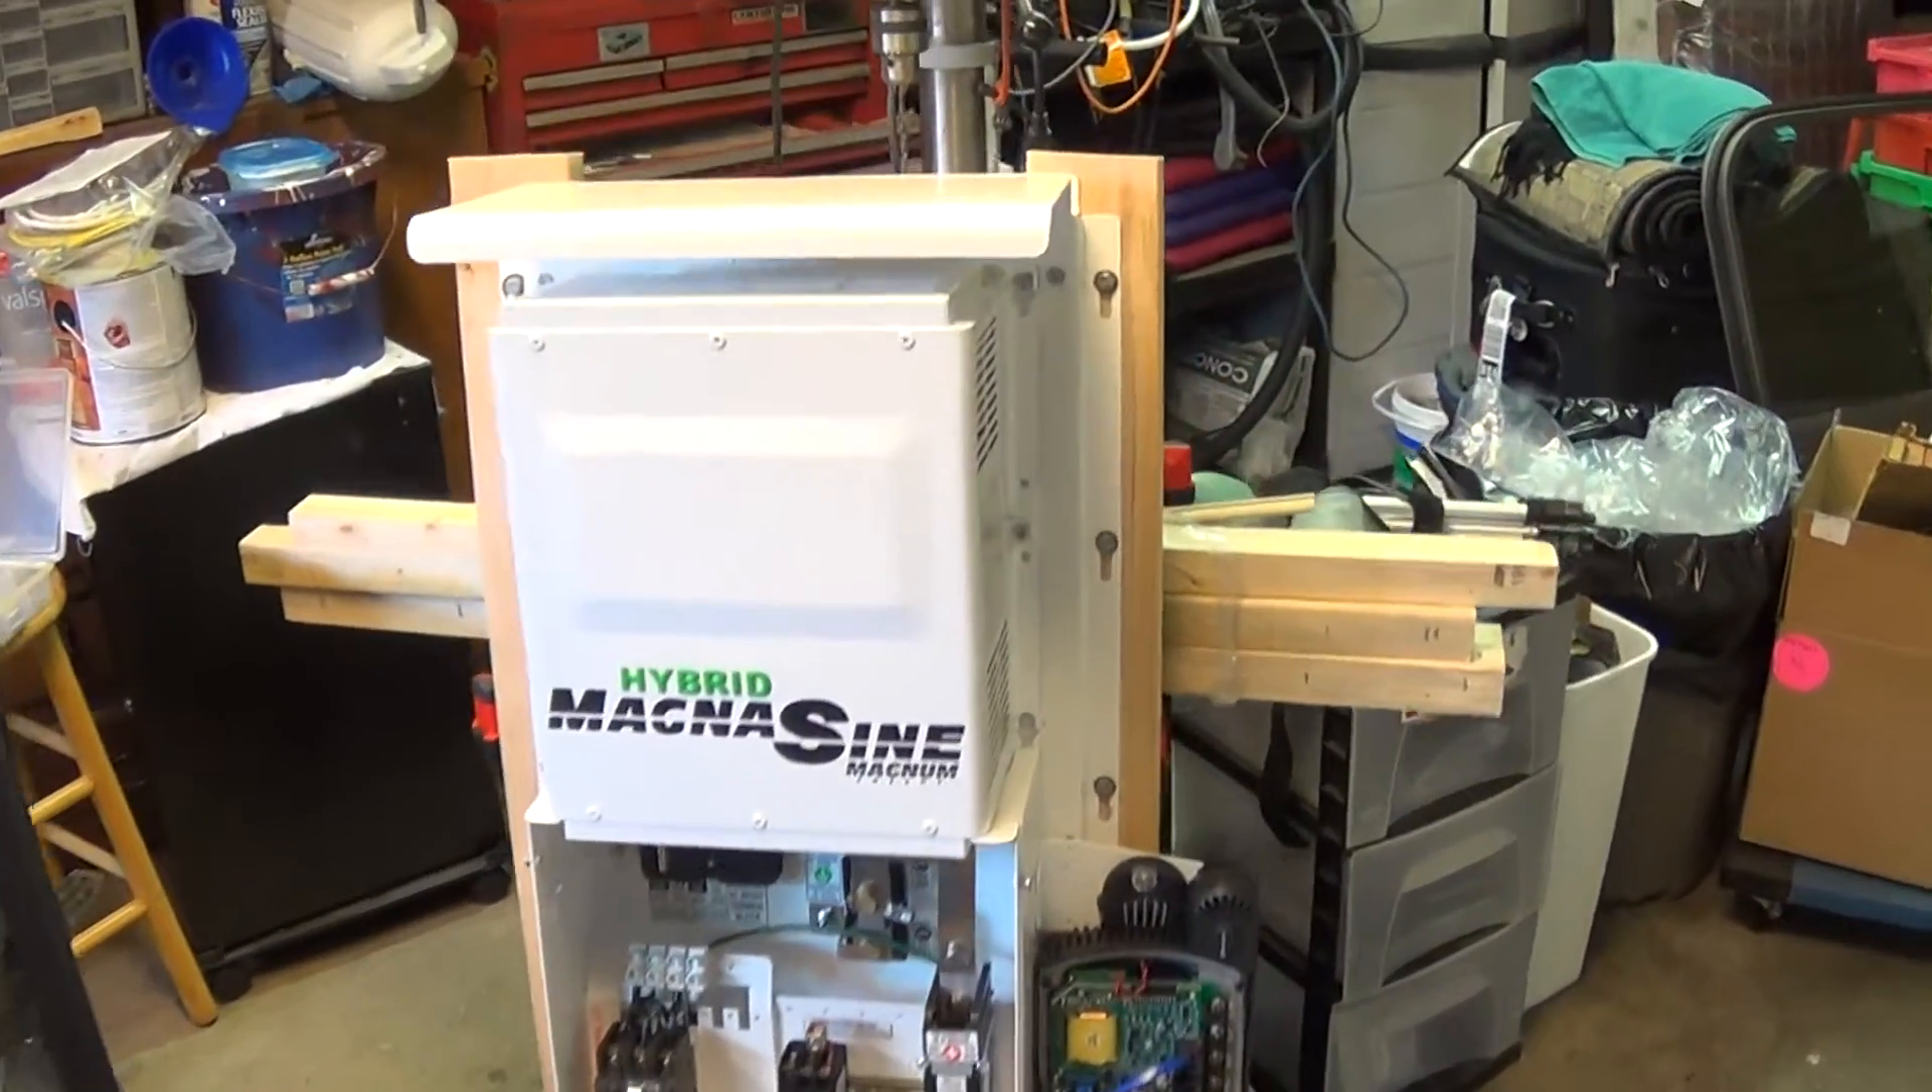And here's the finished product I got the top plate up on the top.